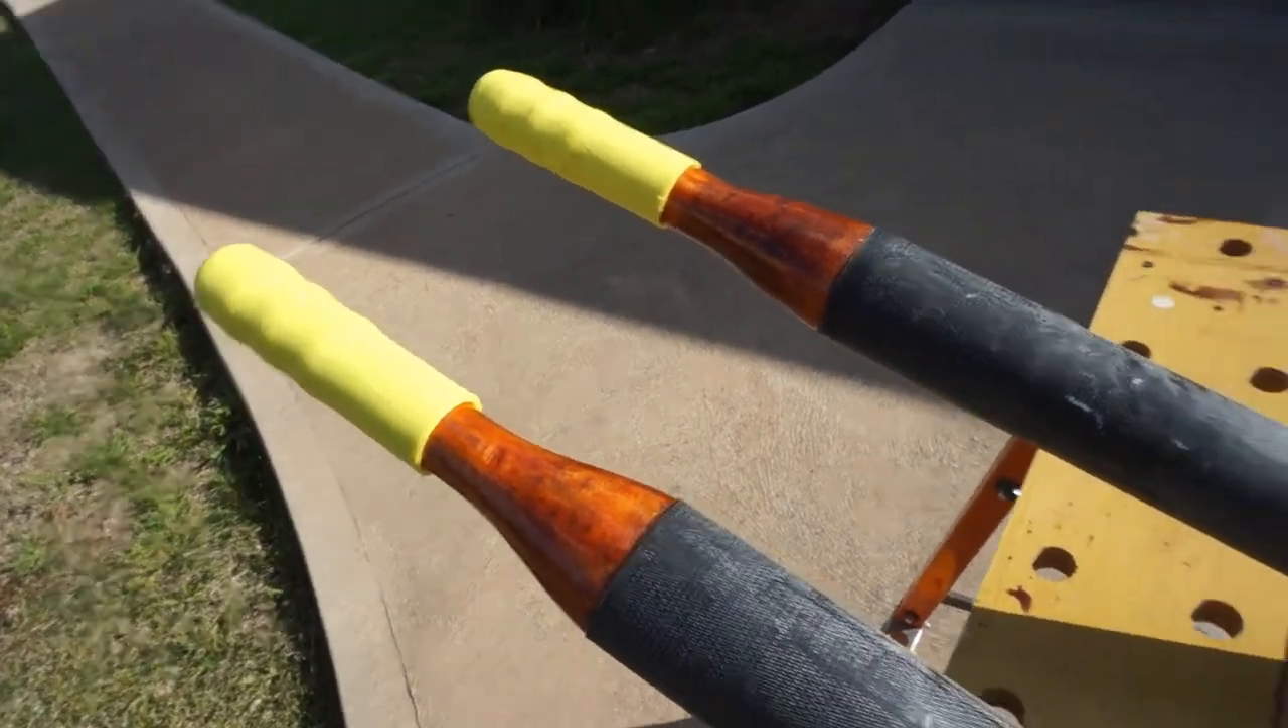With the oars now i've given the handles a nice varnish i did three coats and i put two nice new hand grips on so it's looking a lot better now.